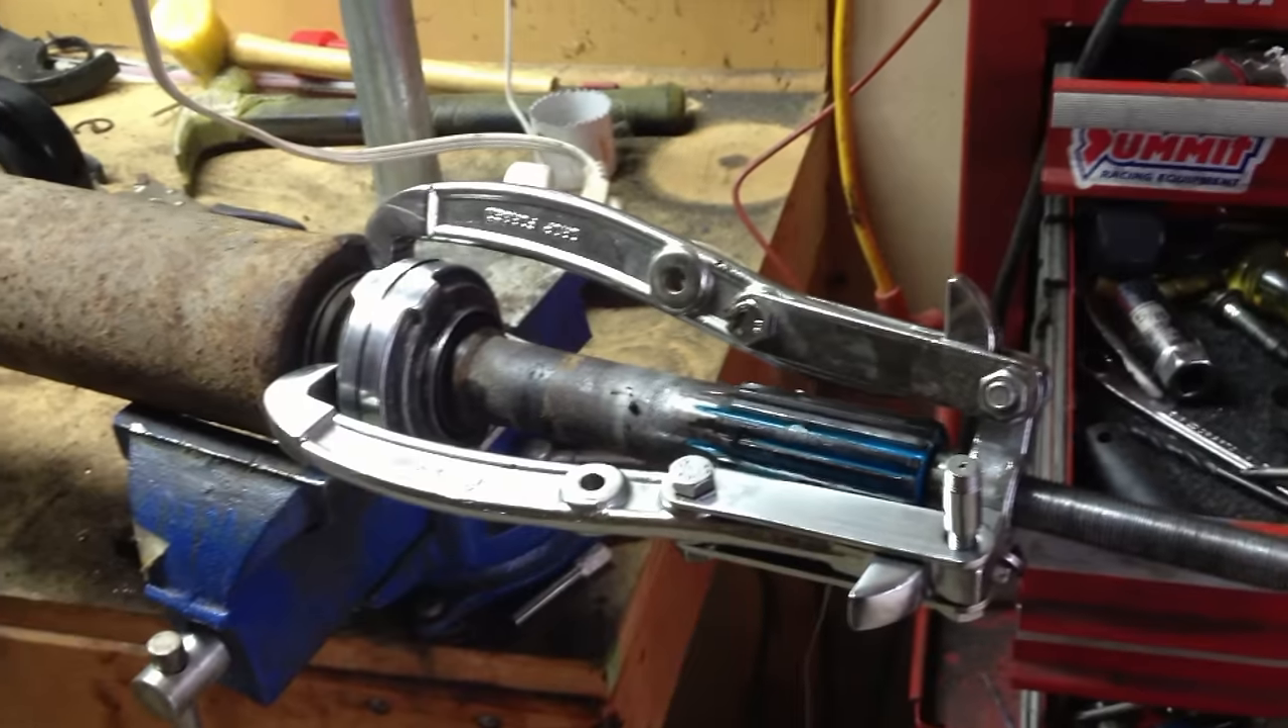All right, so we got our puller on.